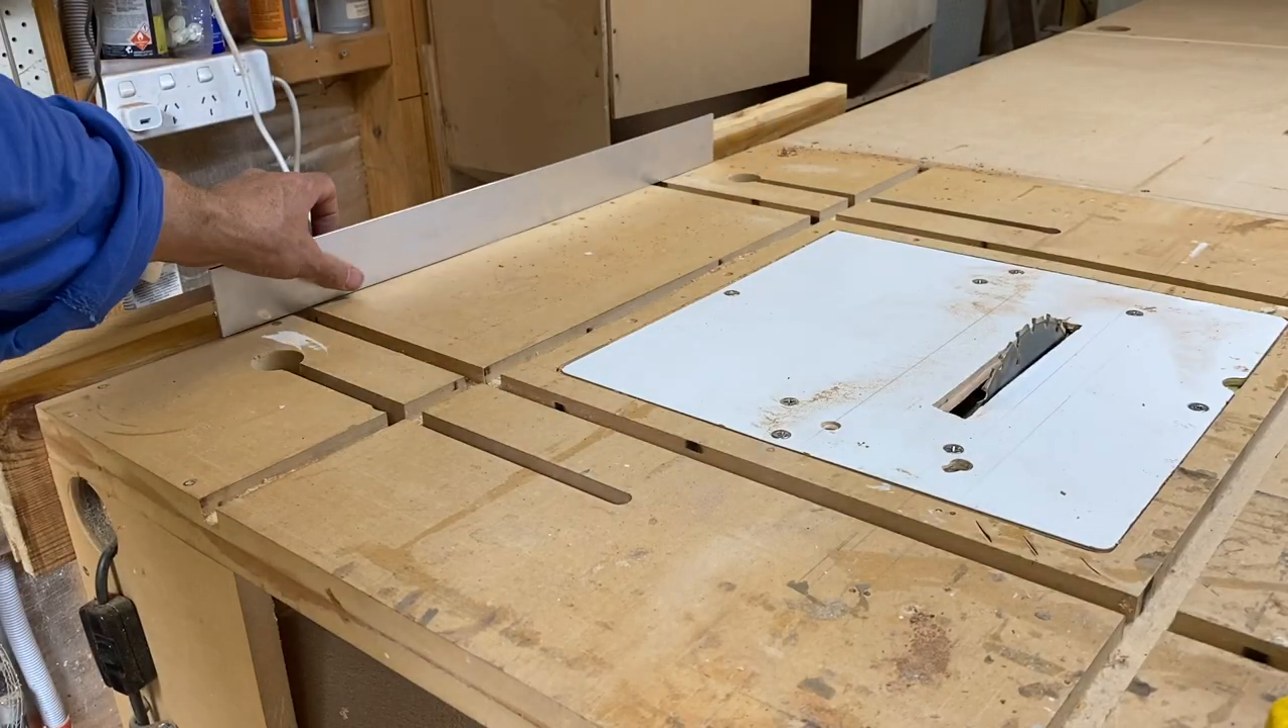To get the measurement exactly right I added this strip of aluminium.